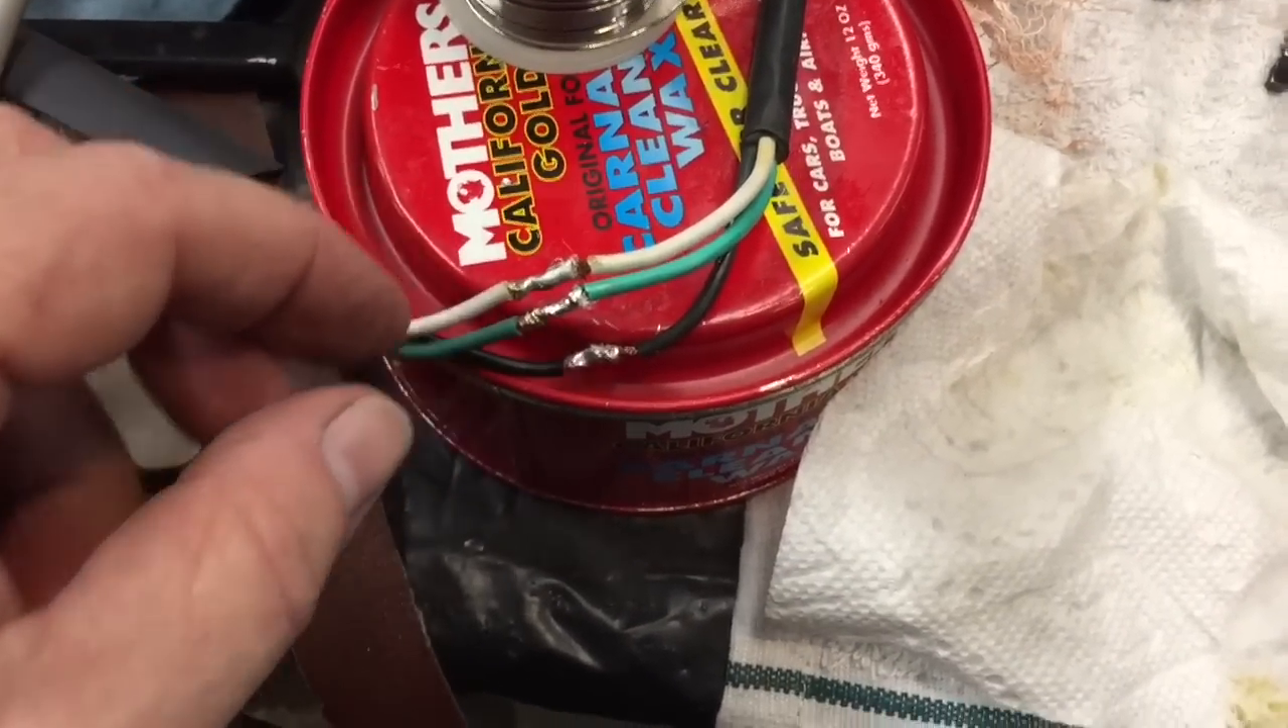We soldered the new, uh, wire on again. We put the heat shrink on before we soldered it, made that mistake a couple of times.